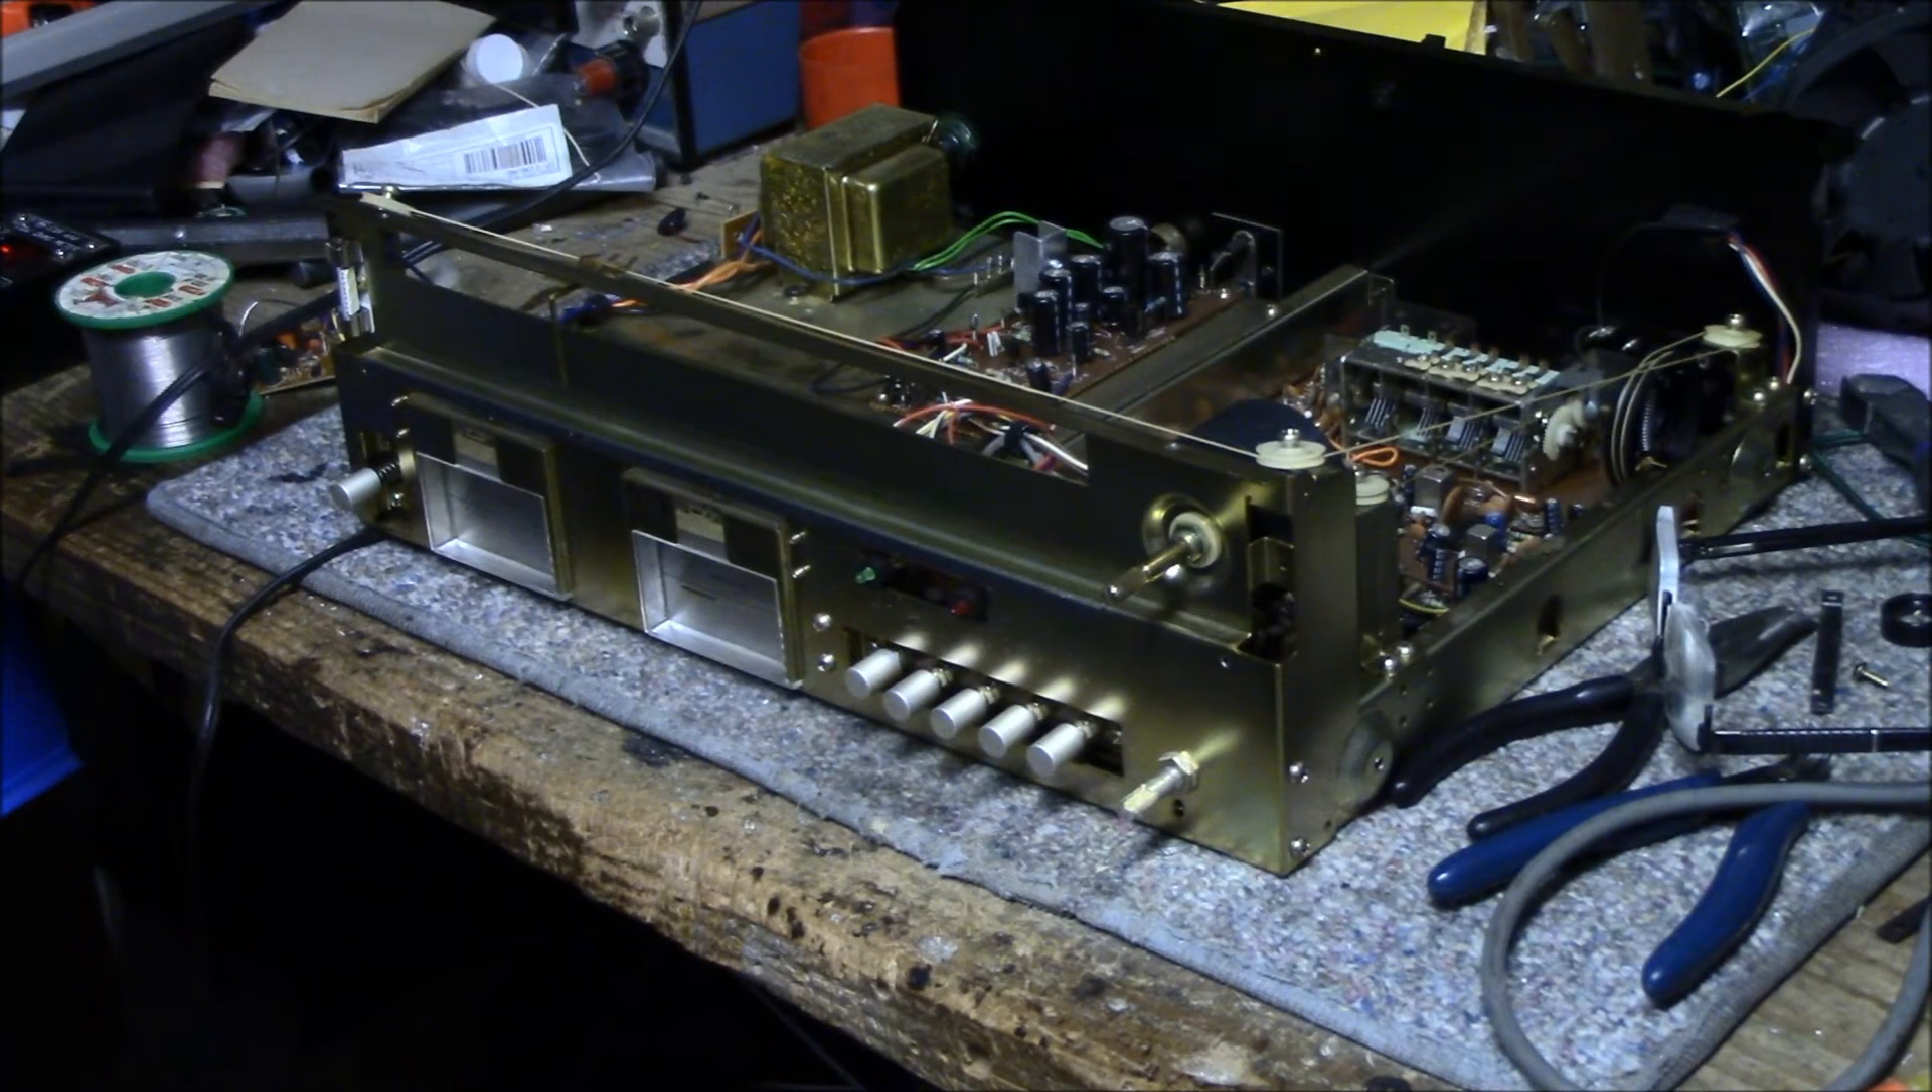Oh, I don't even have the front on.